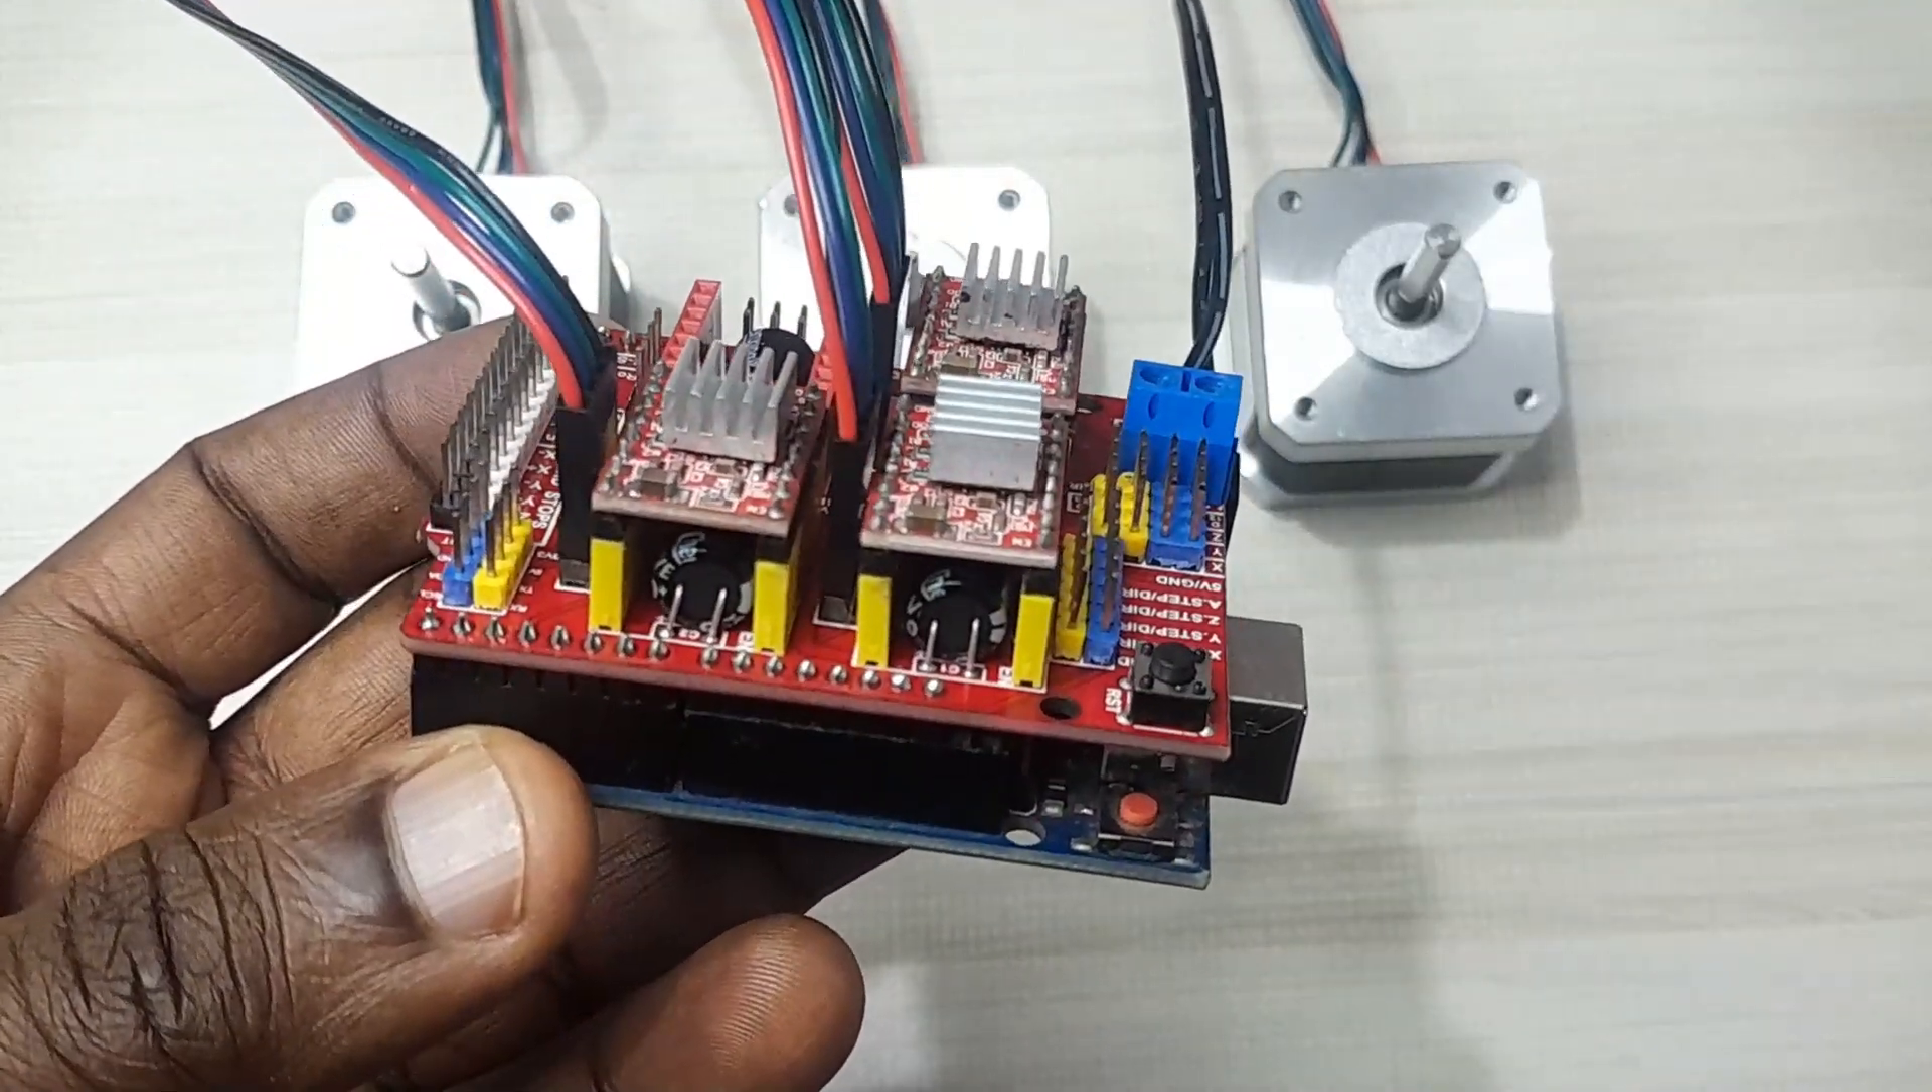I have now finished connecting the motor drivers and the stepper motor is on my CNC shield and Arduino.